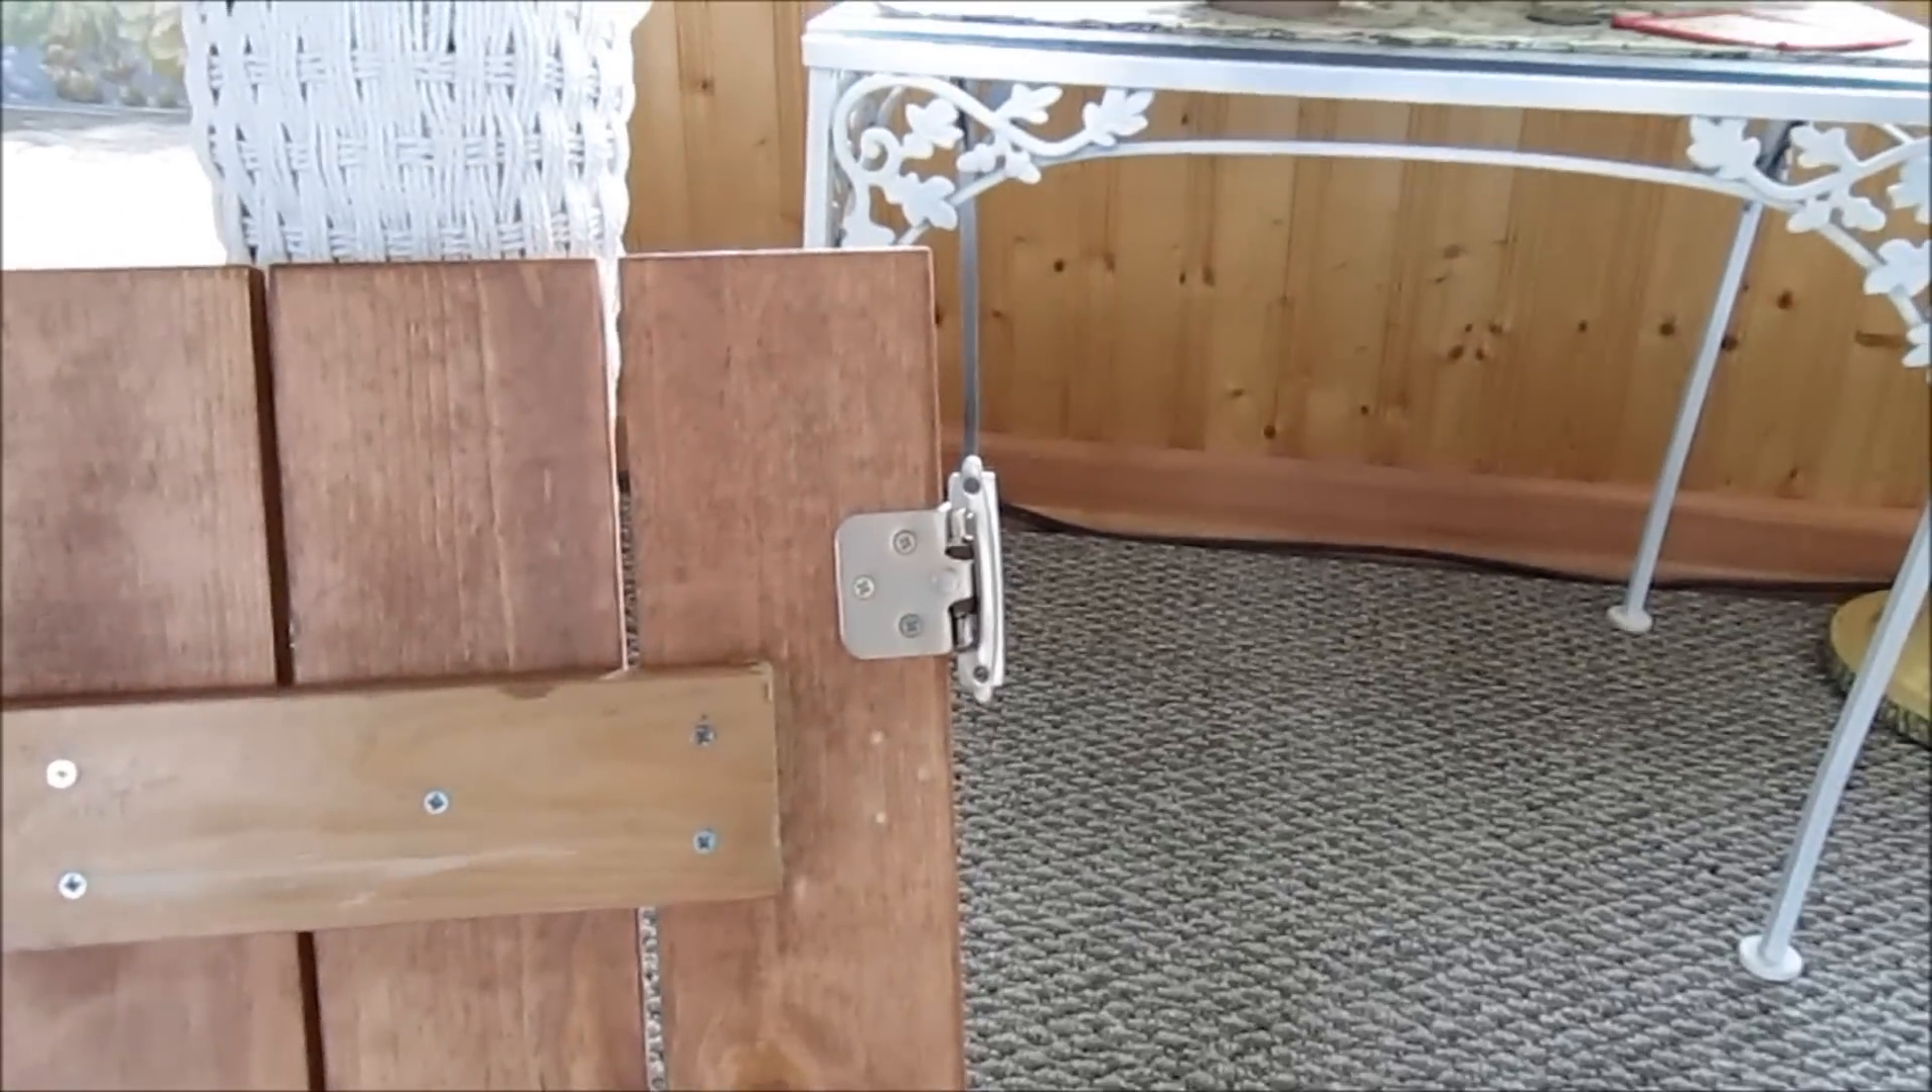Then I went ahead and put the hinges on. There's a hinge. There's a hinge.